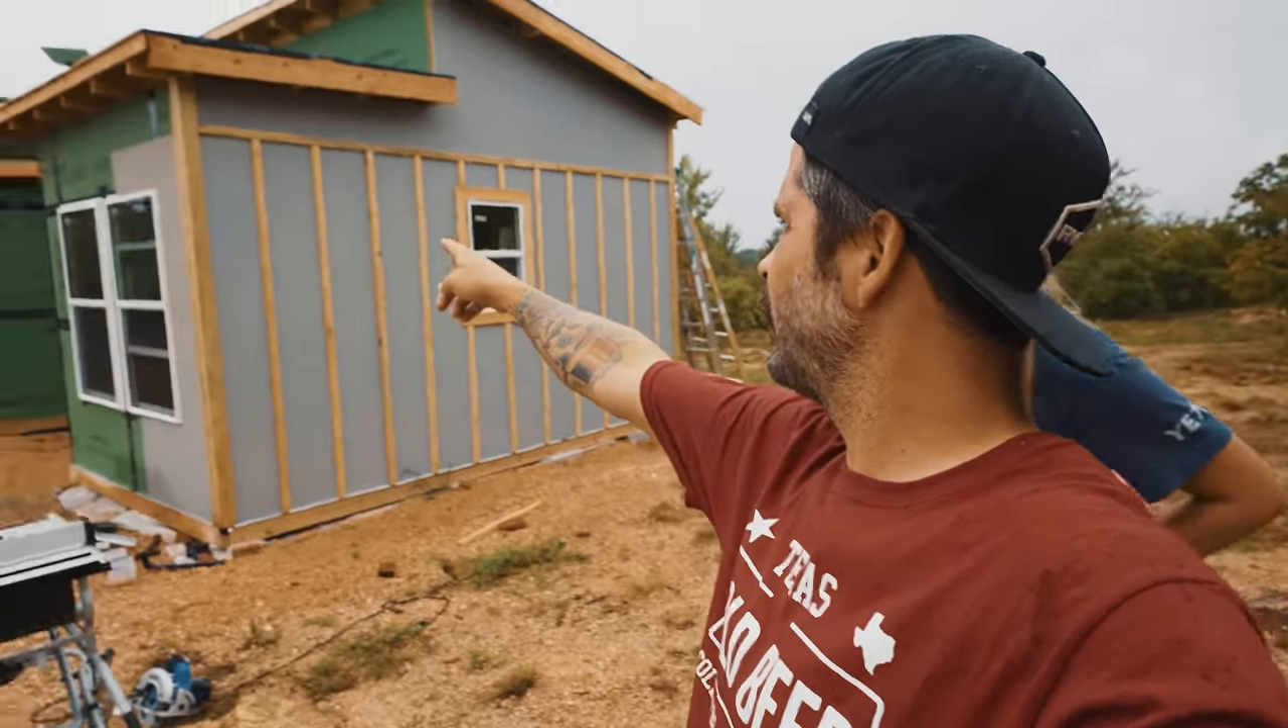The good thing is right now while it's raining and we have half the siding up and all that, we can go in.